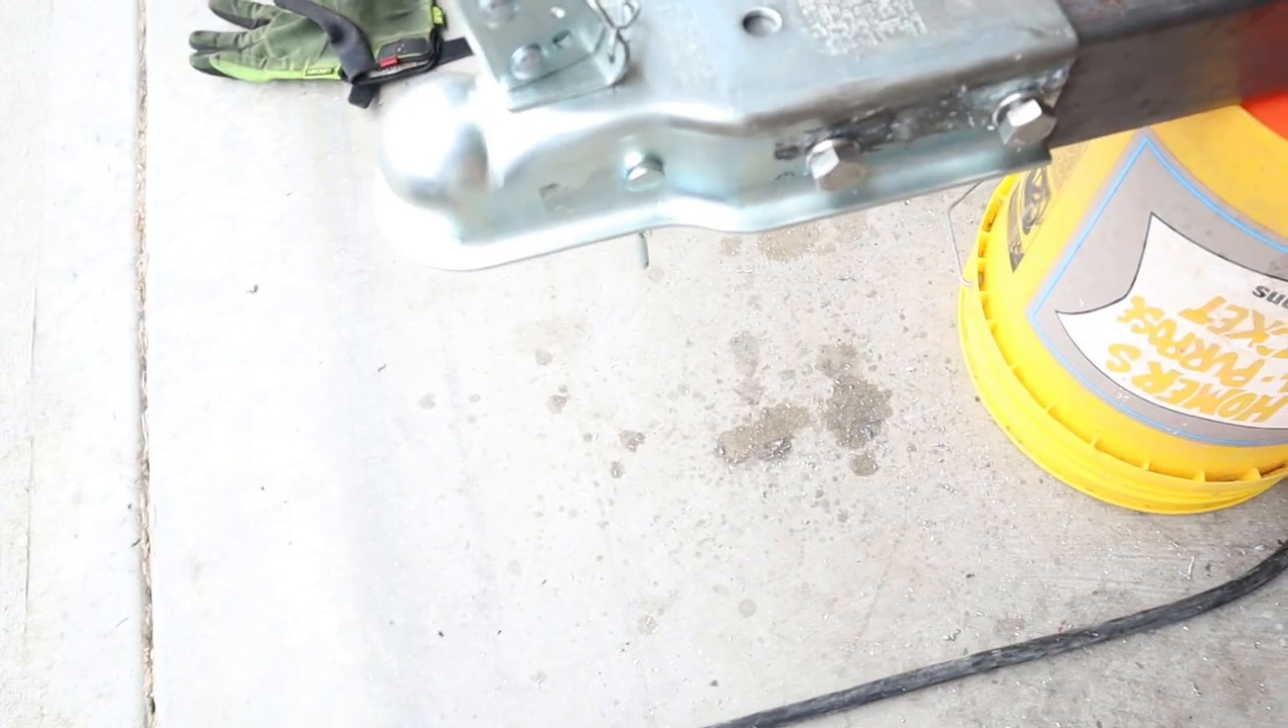All right I got the hitch coupler on here.